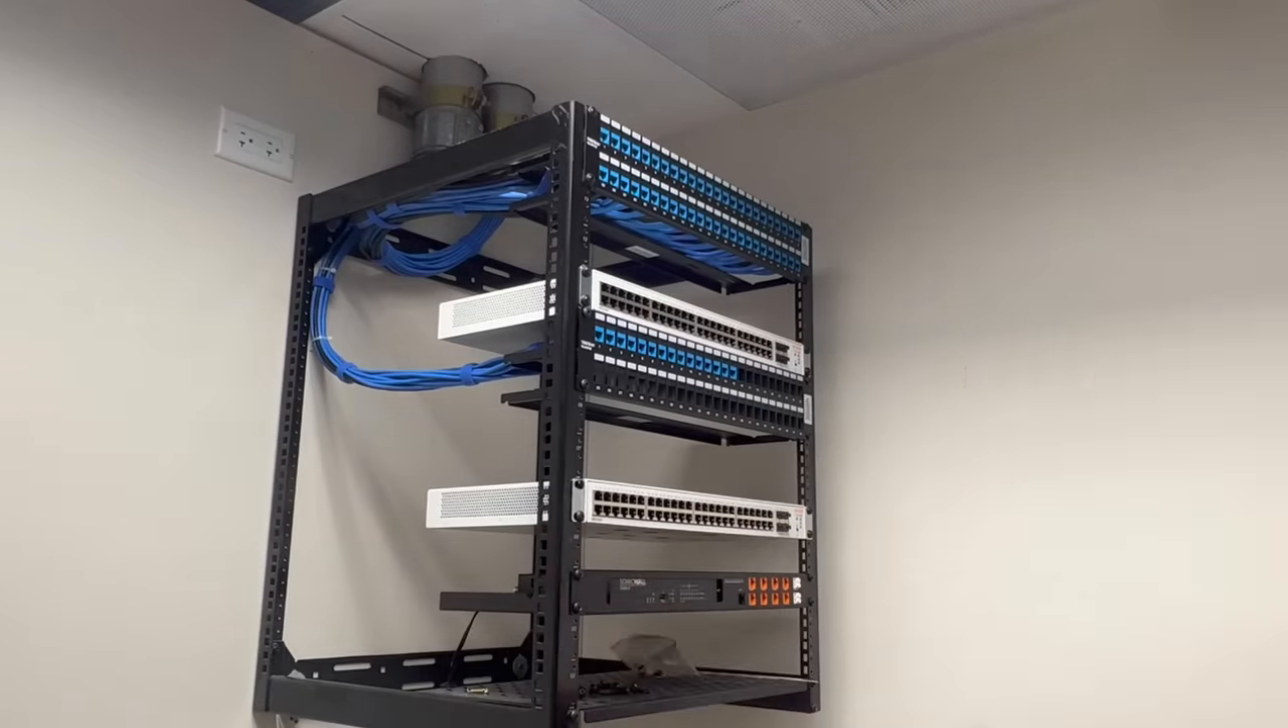Got all the switches in place.